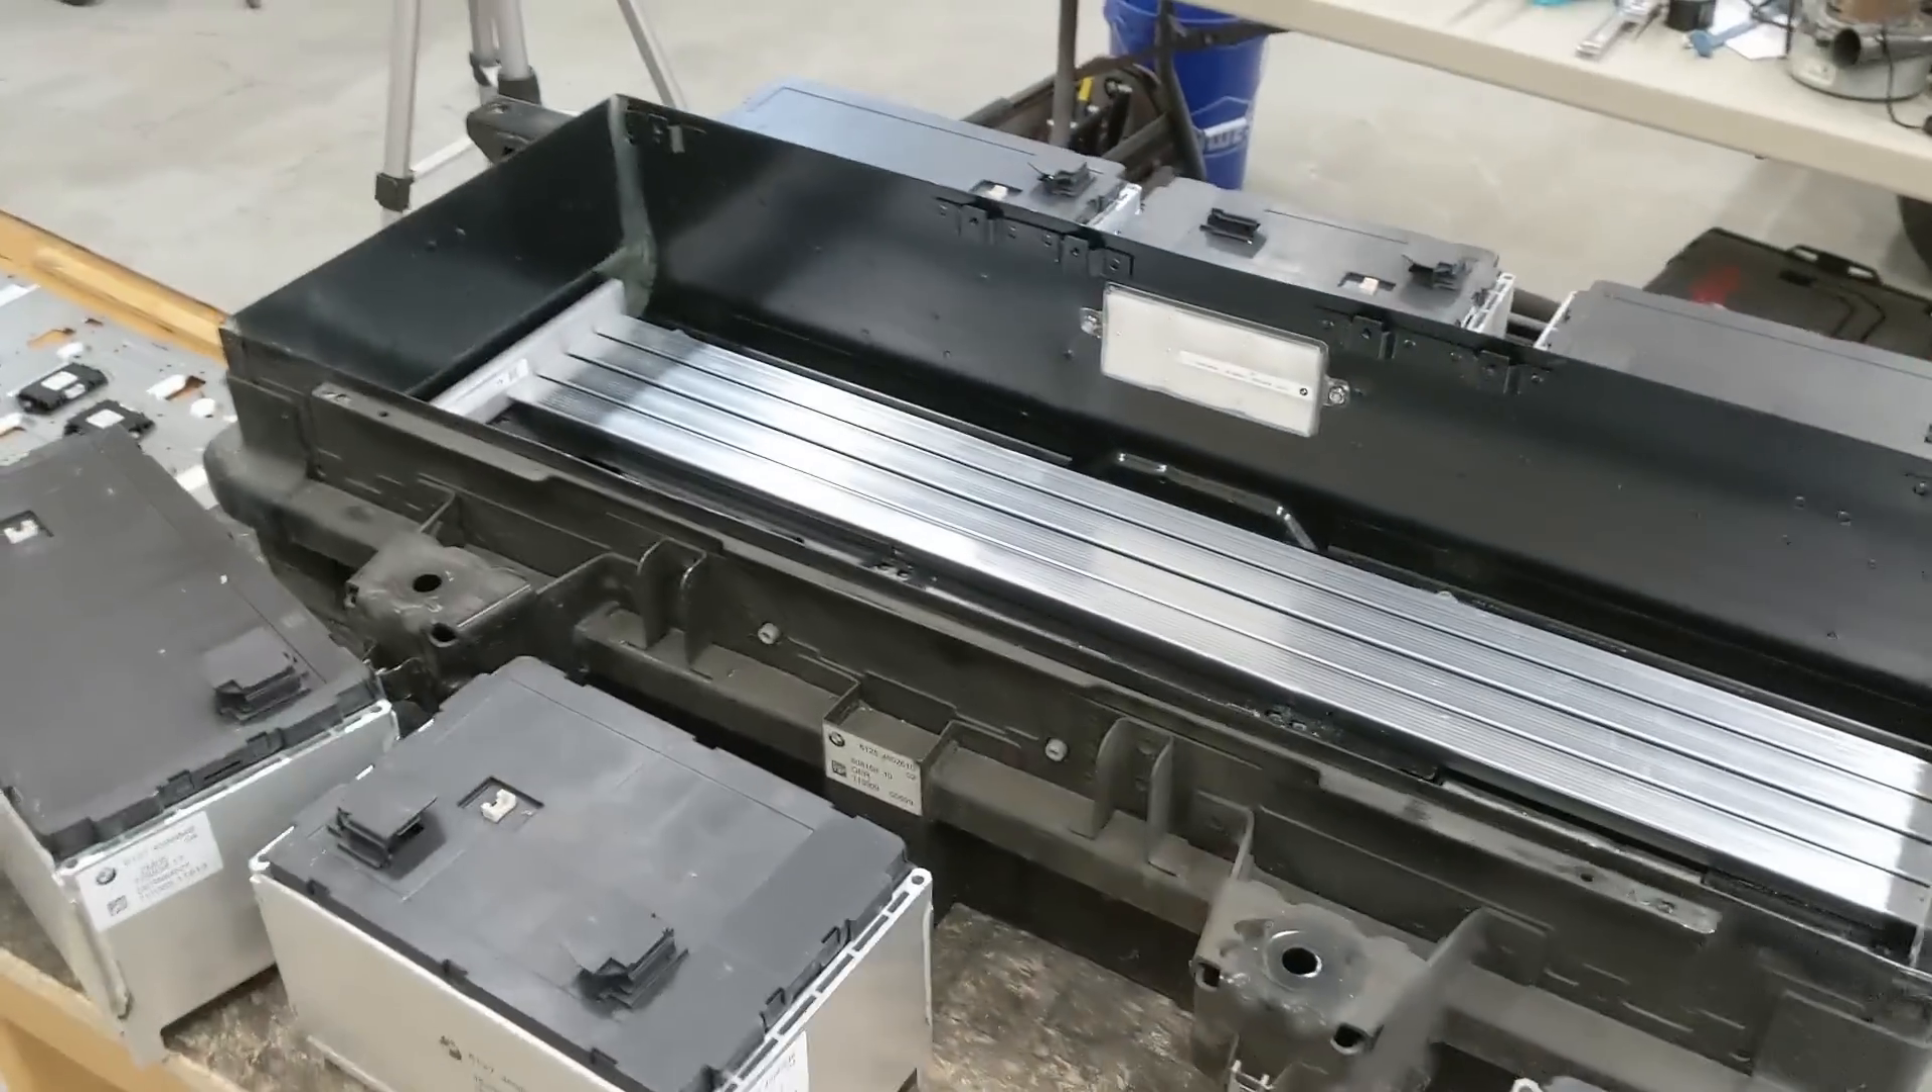We've now pulled out the modules from this case and inside is this really cool heat exchanger.